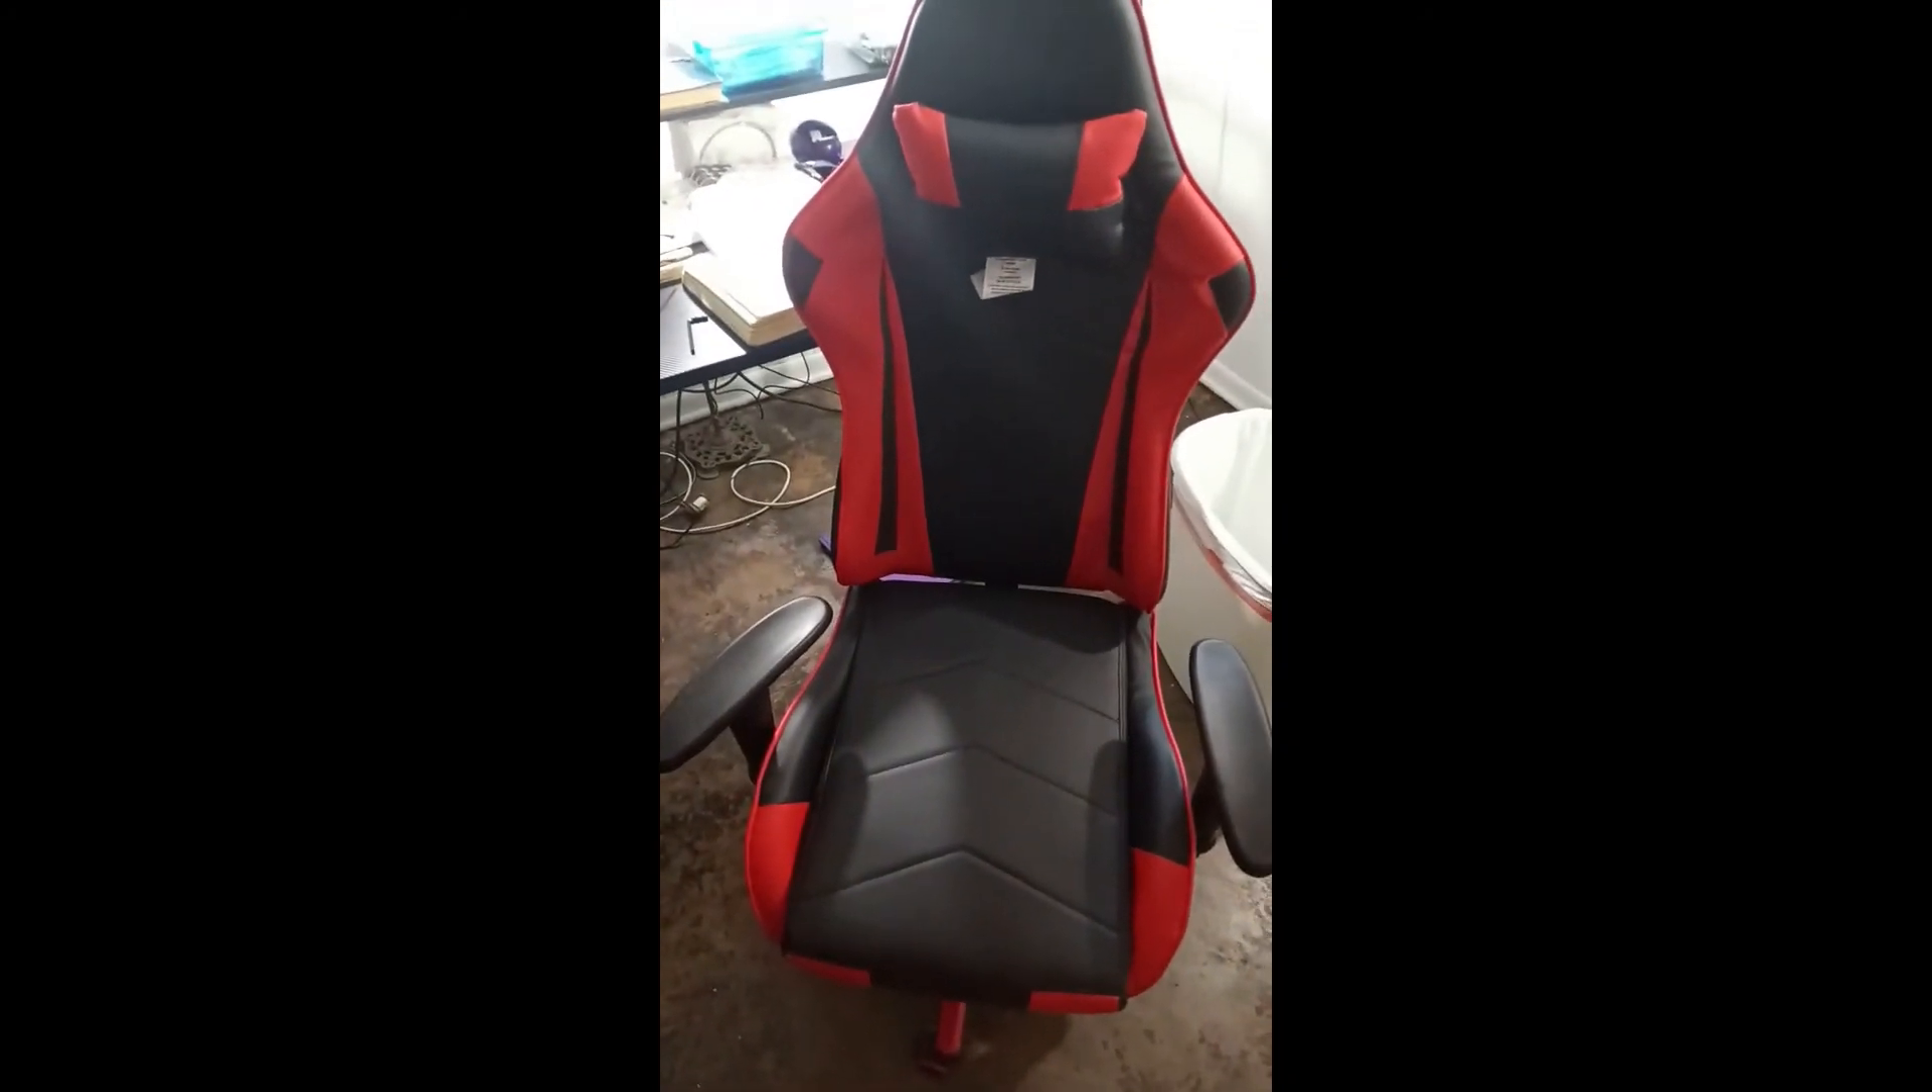And this is the chair all put together.